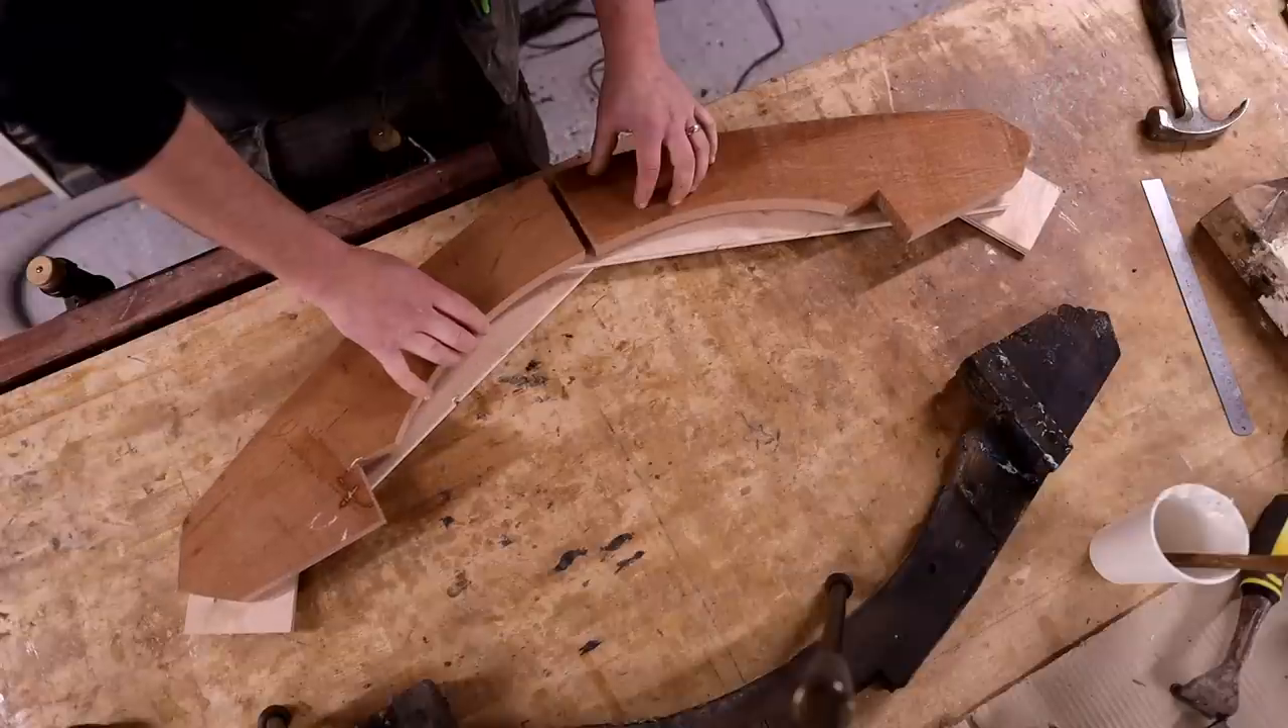You'll notice that there is a slight gap in in that joint at the center.